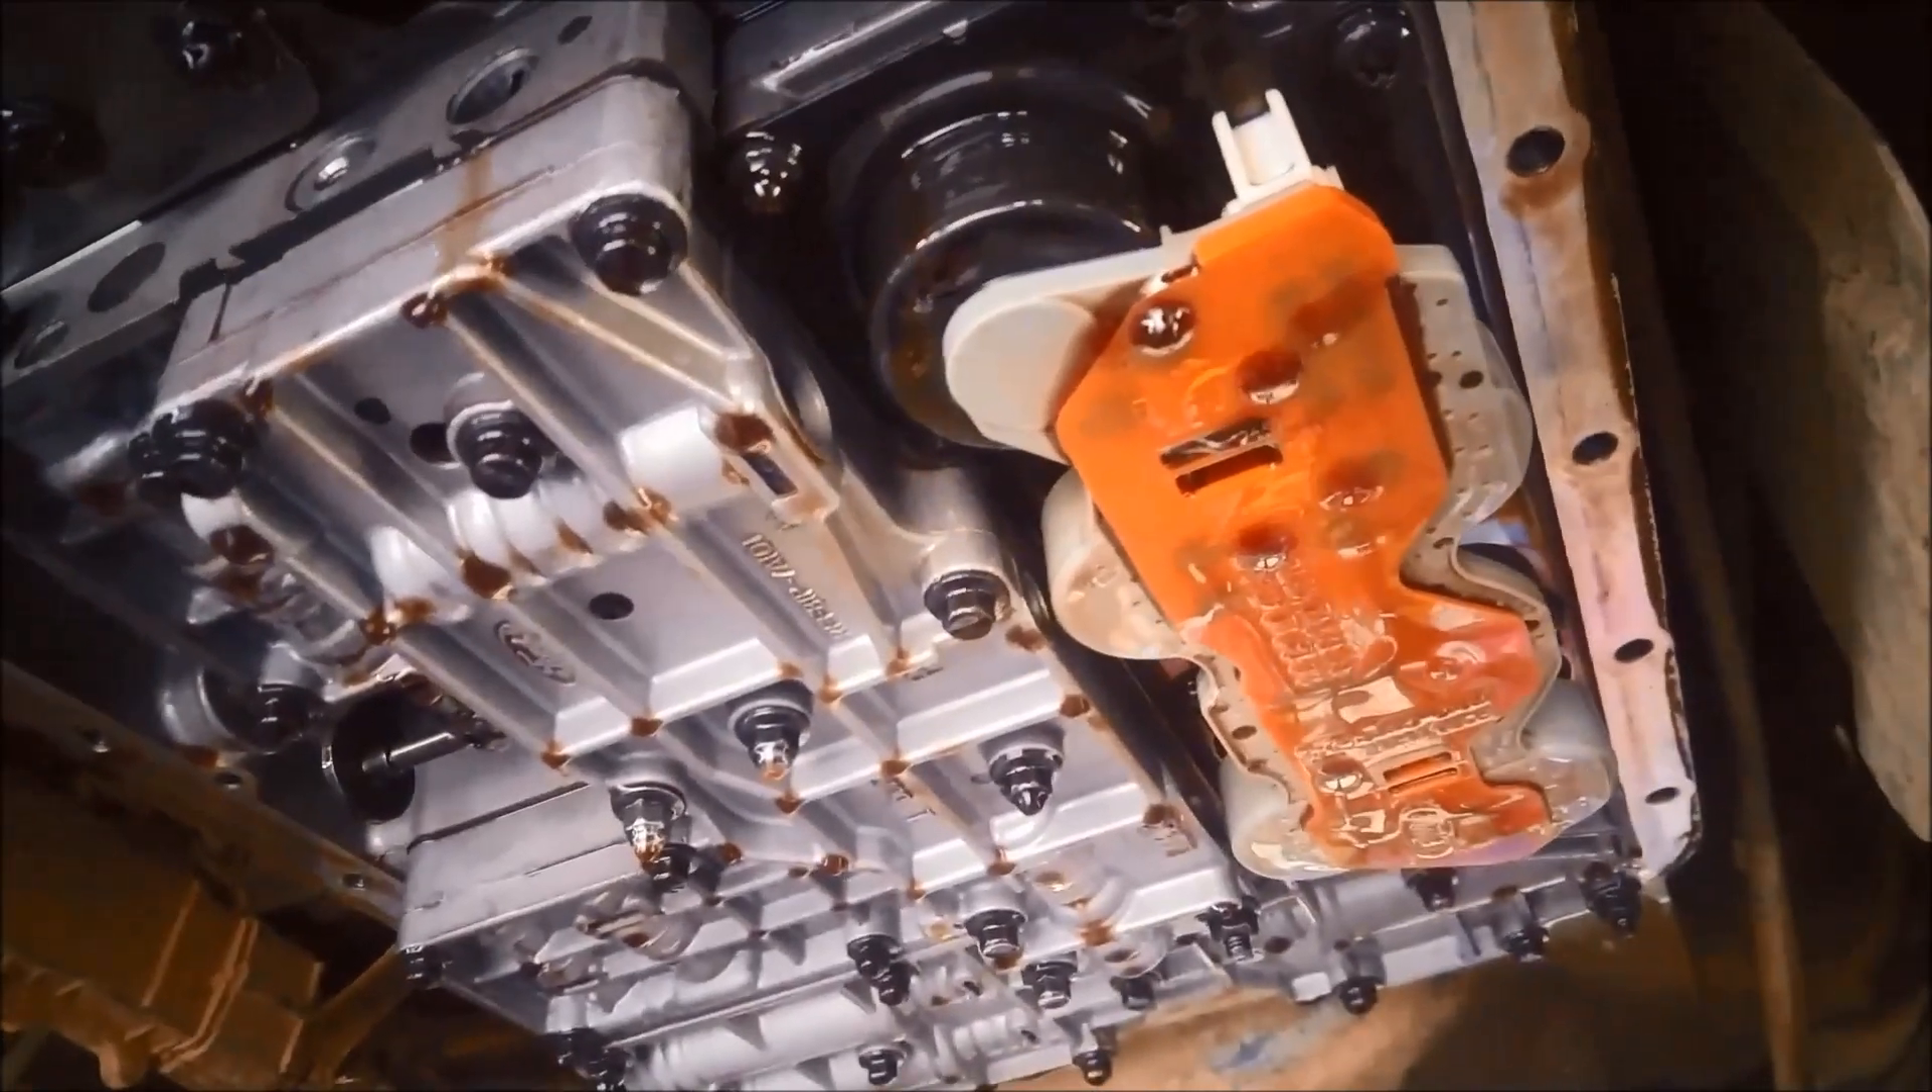Okay we've got the pan off you can see the solenoid block there.